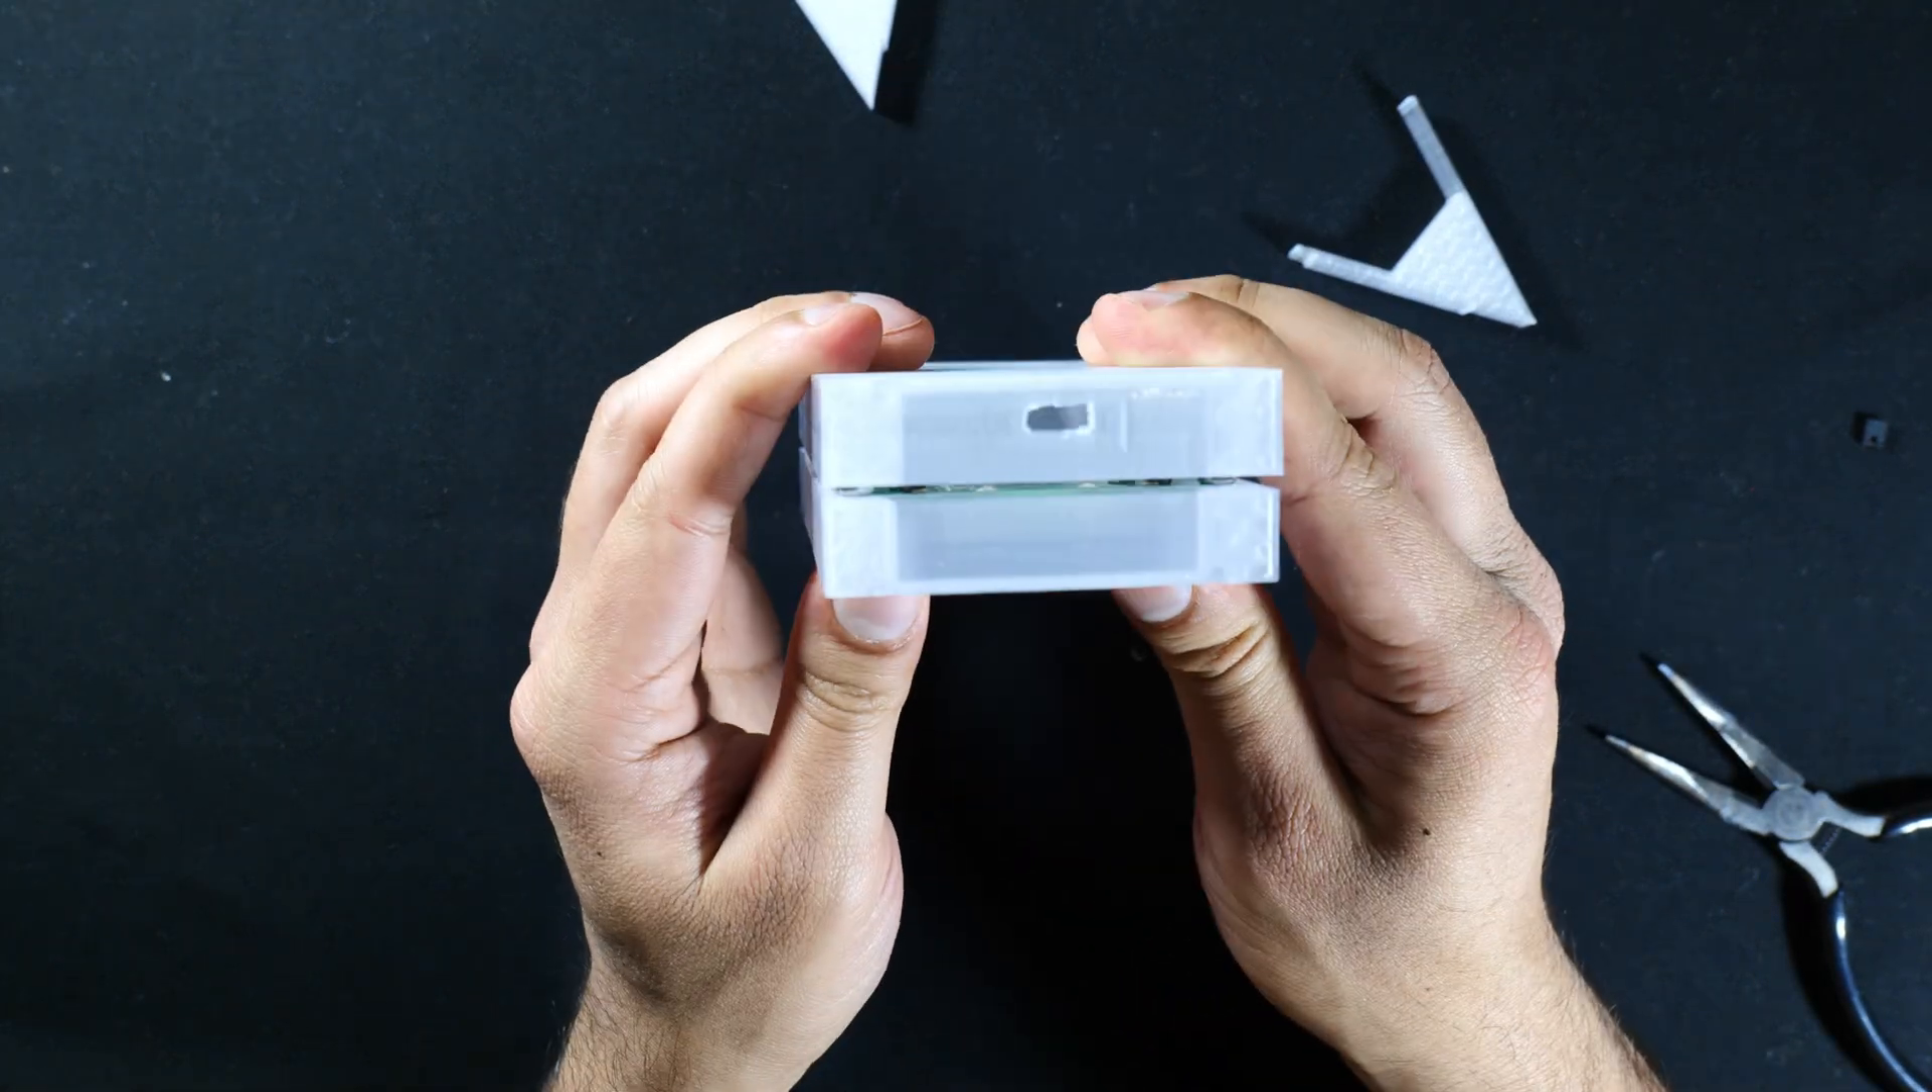When i try and put the back and the front plates together you can see there's not enough space.